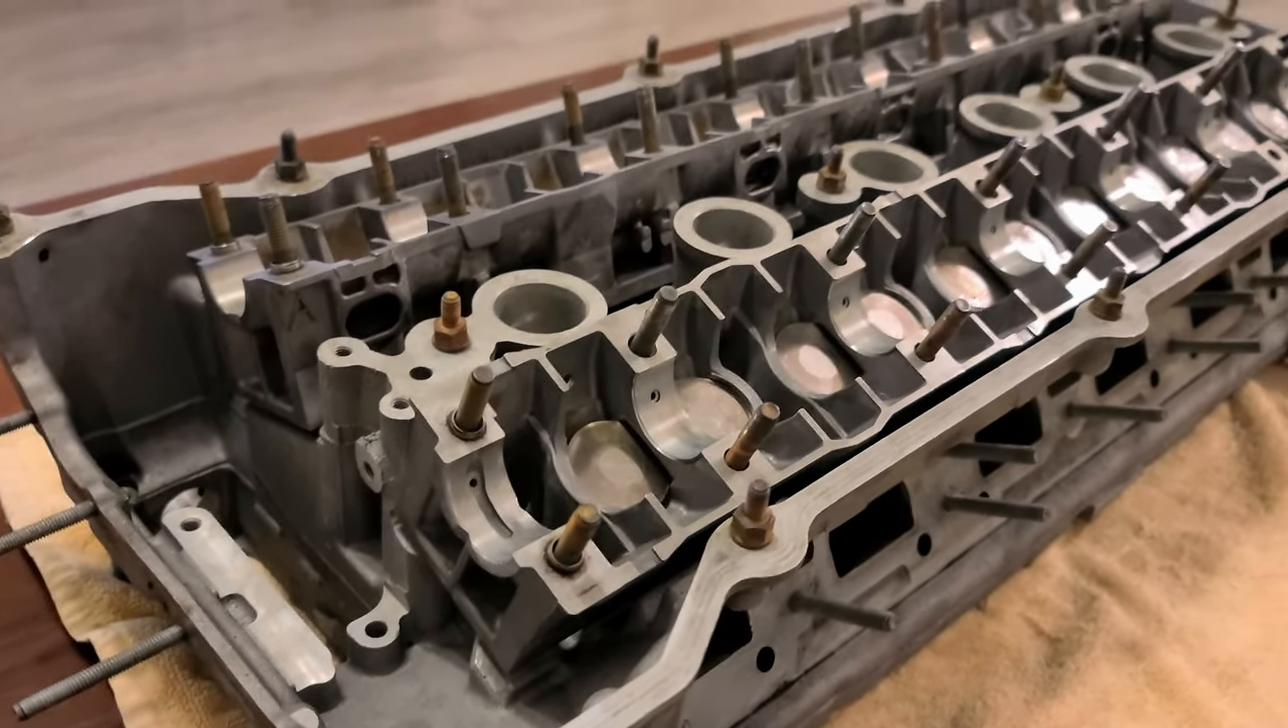The head is done everything except the camshaft.